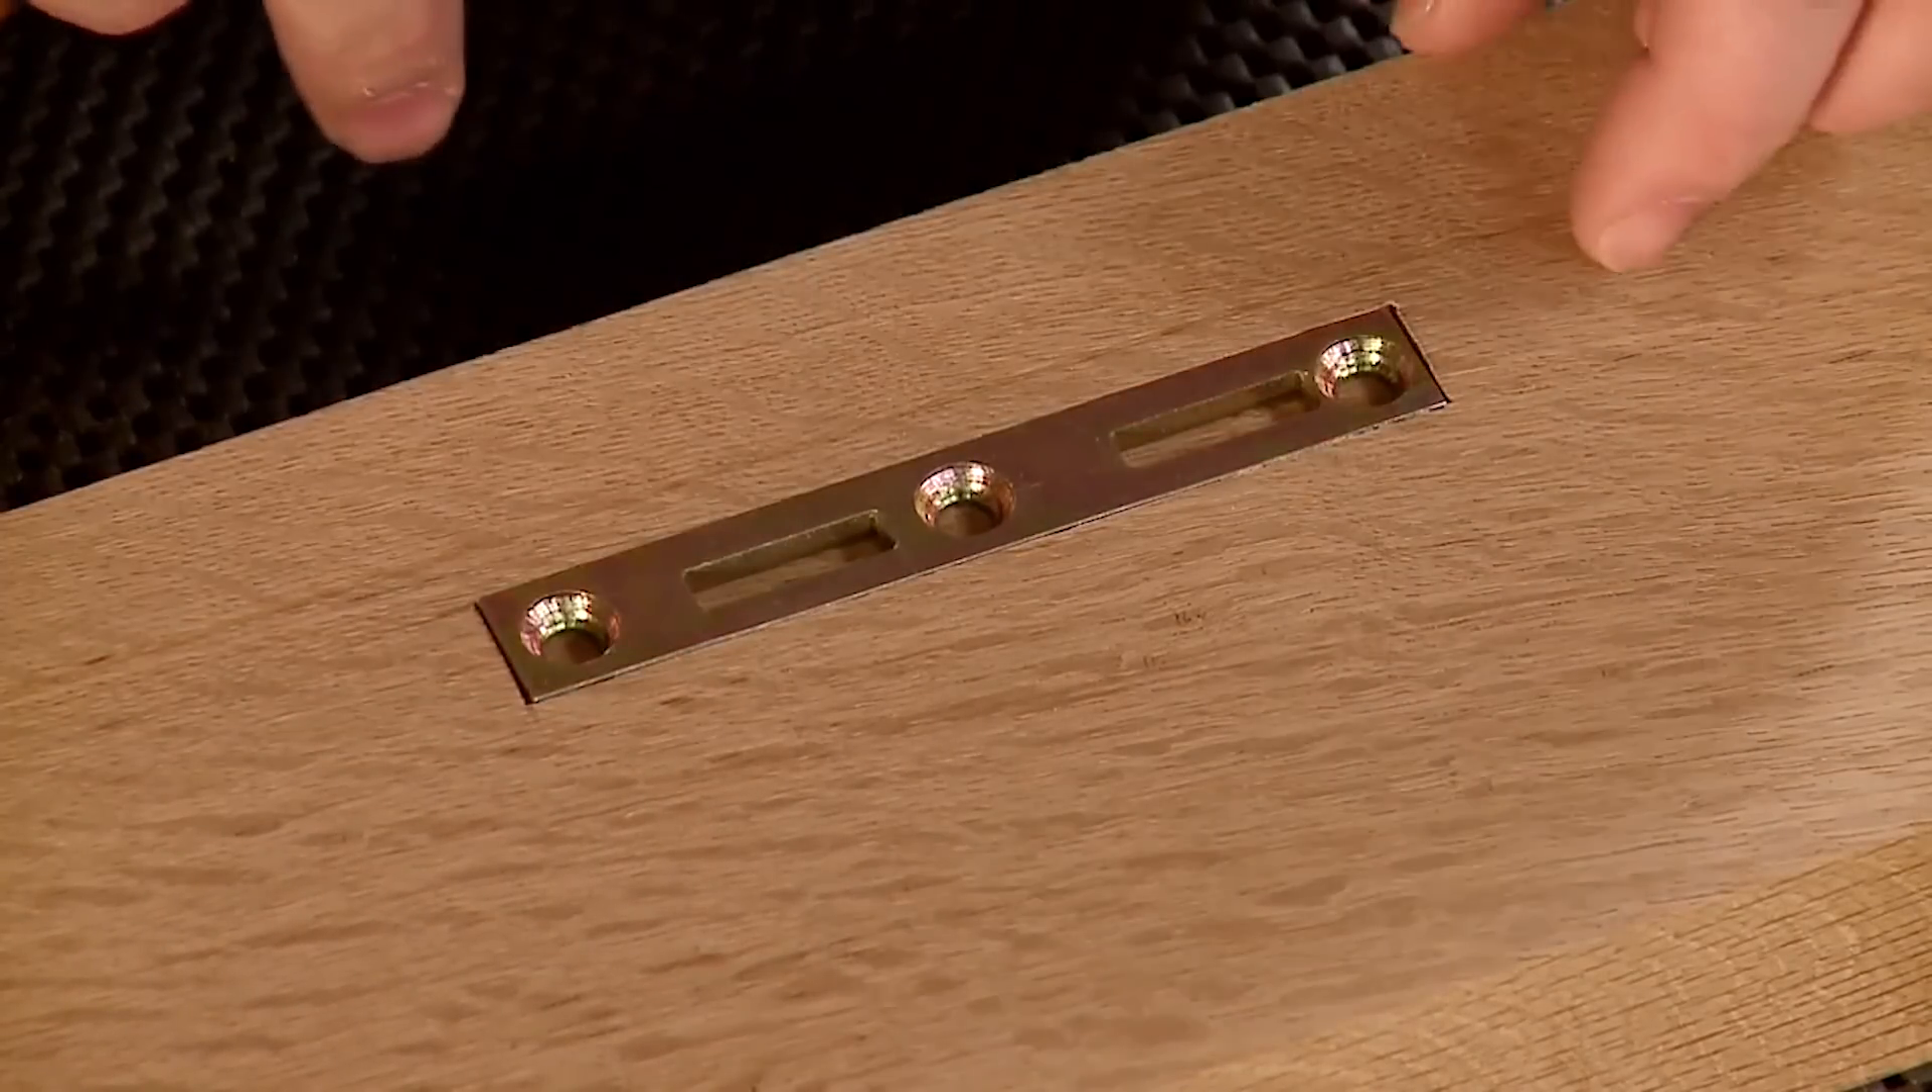There you can see we have a pretty good surface mortise there that the hardware fits into perfectly.